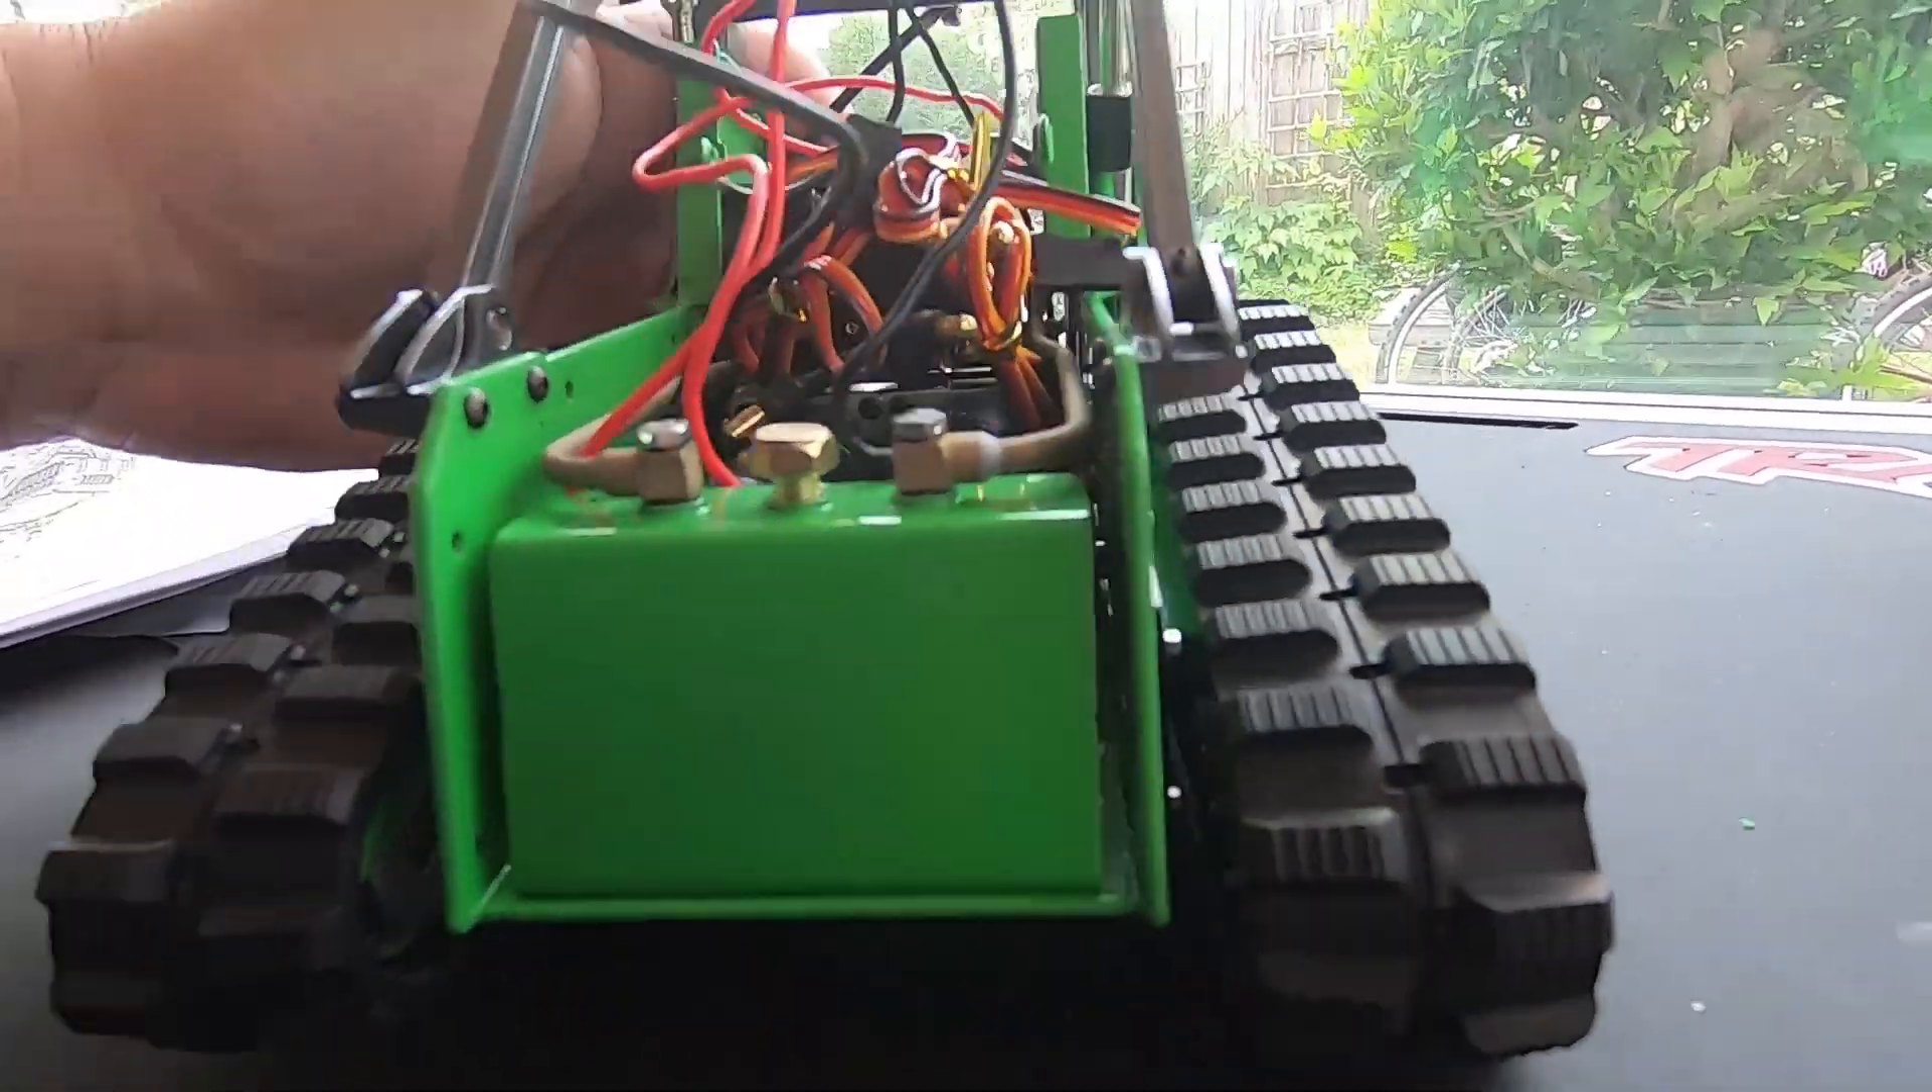We've got some tracks on the base now.